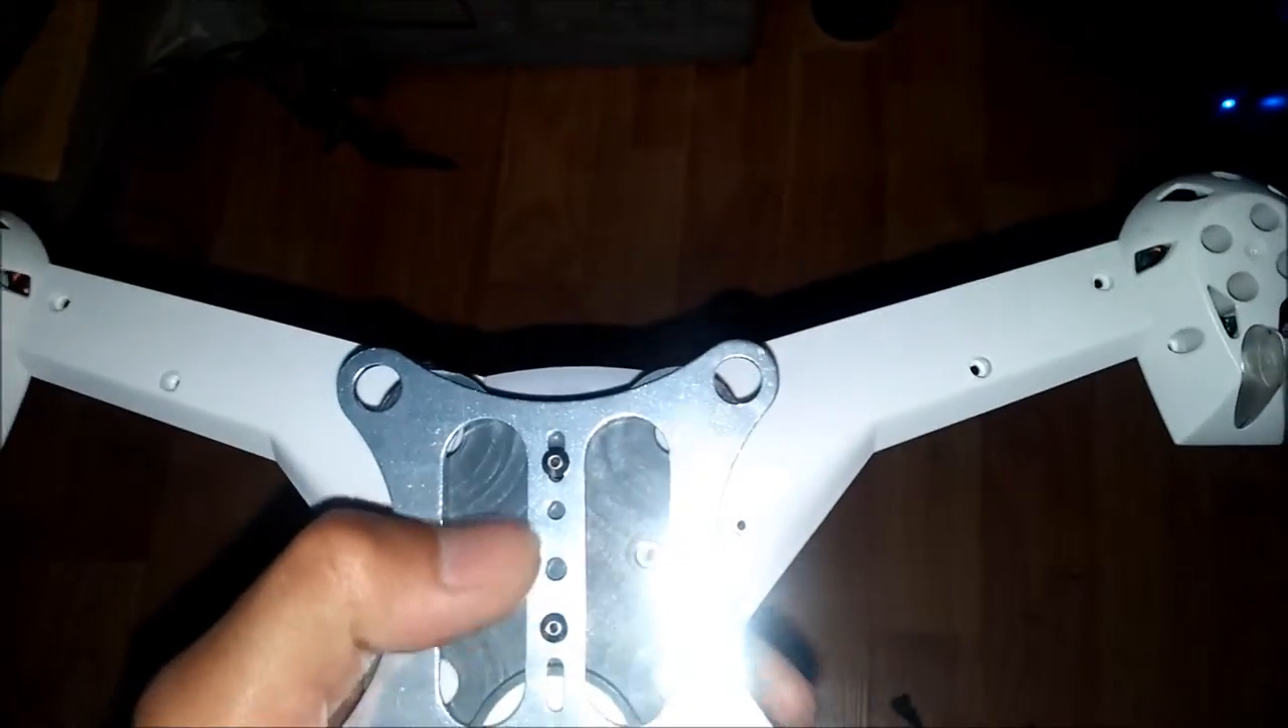So I've got the upper plate mounted to the original one.